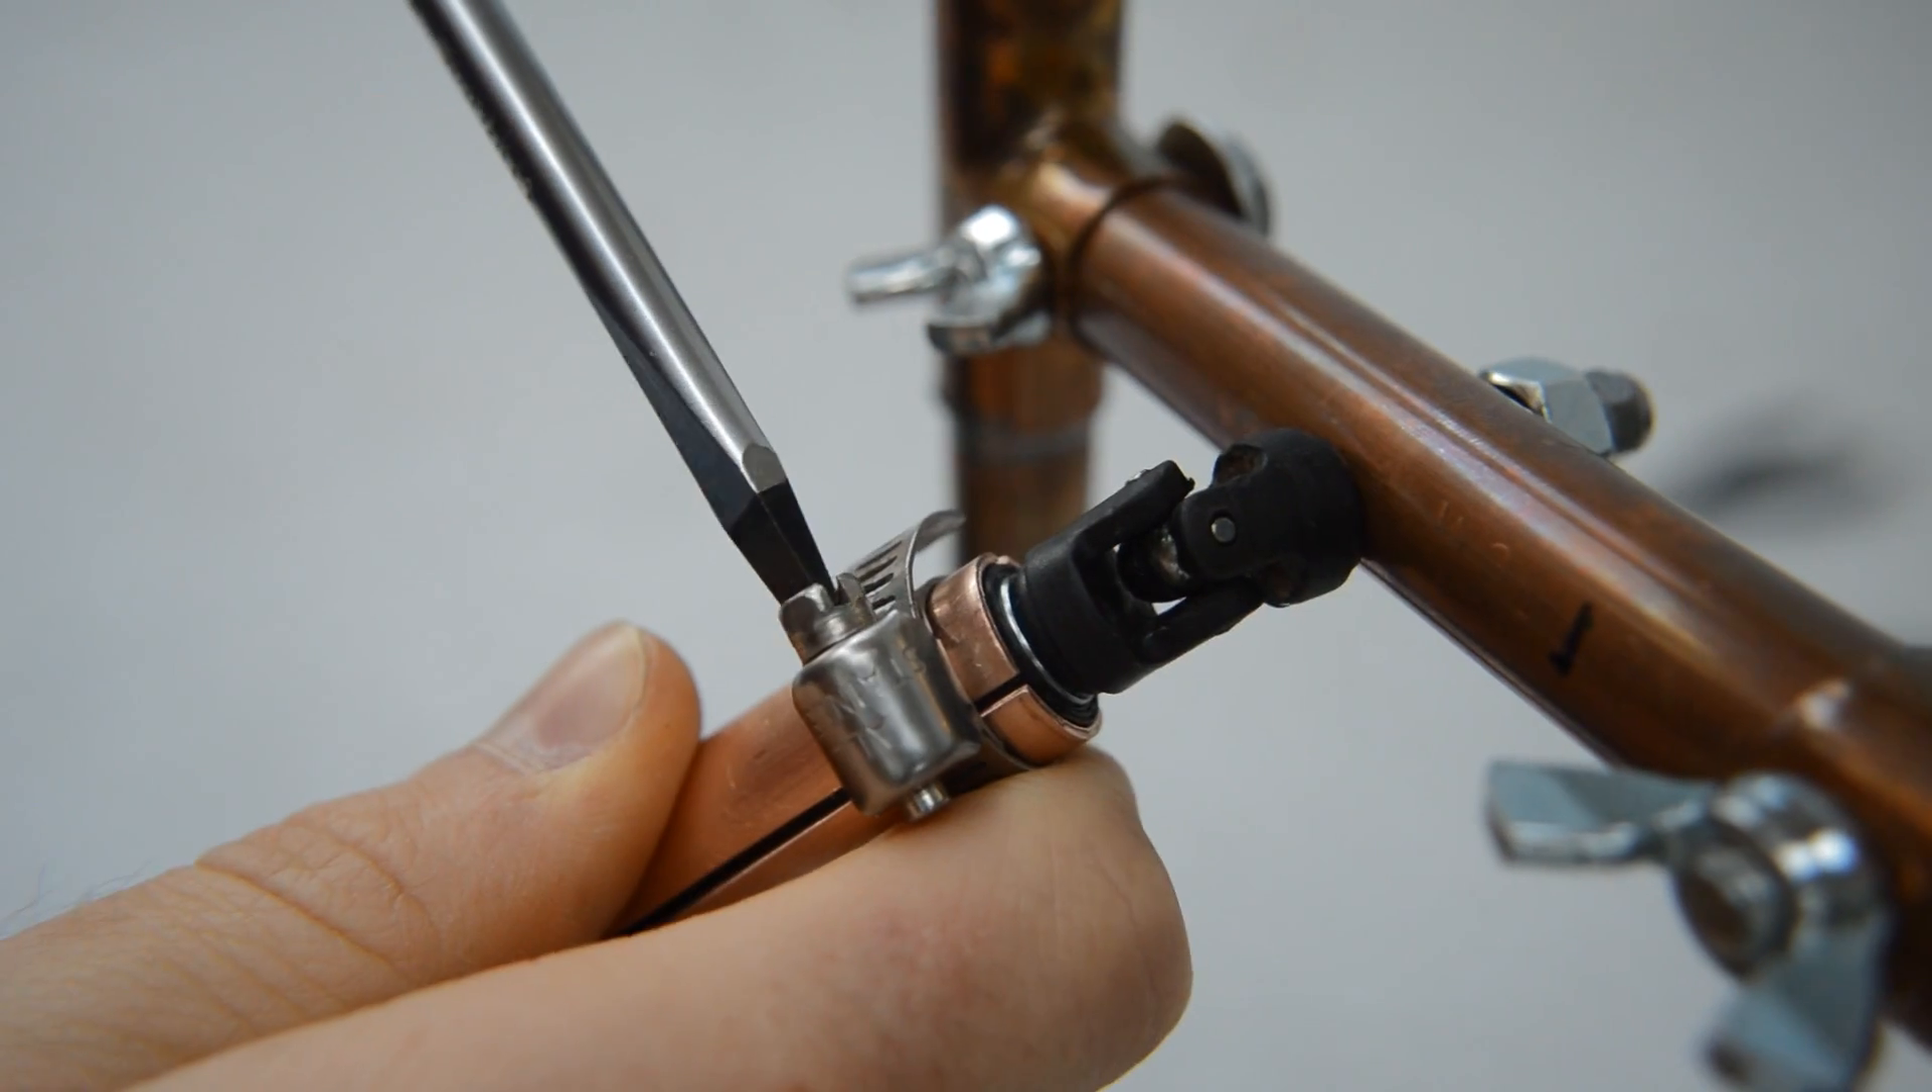I secured the other end into the mounting hole in the frame and using a little hose clamp I secured the handle to the taped up bearings and that's about it.